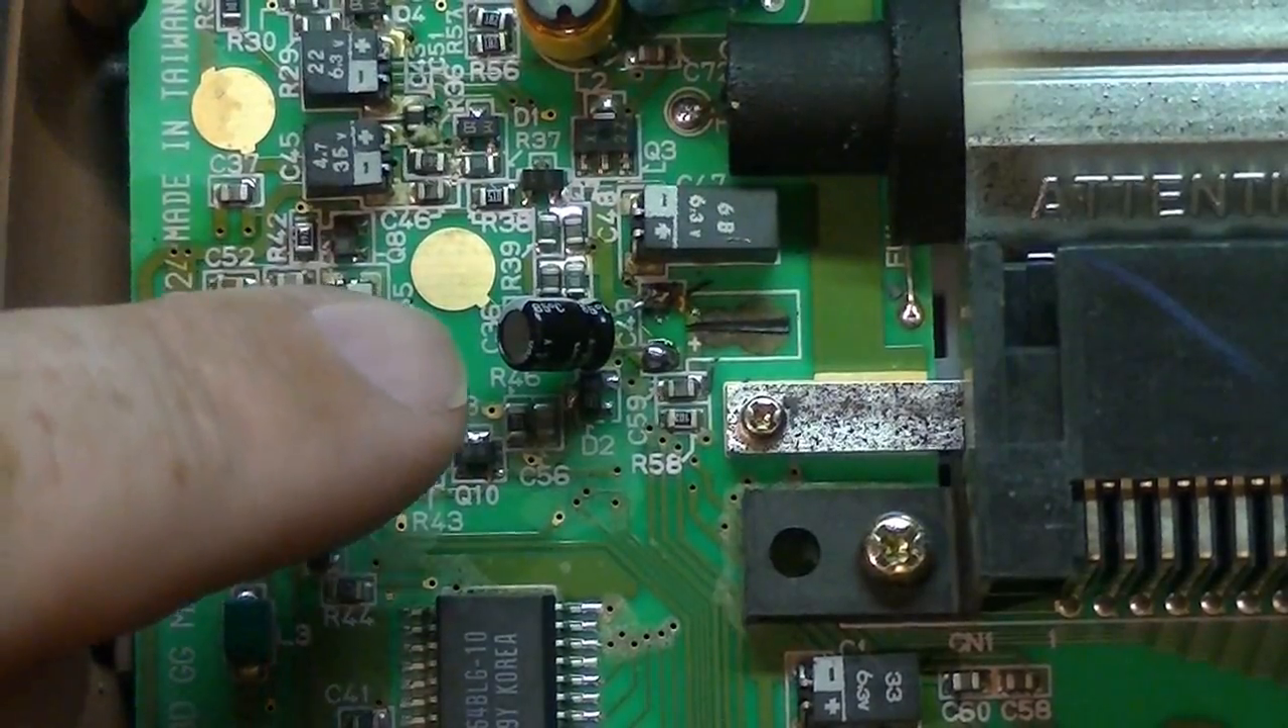Right there's the first capacitor installed.